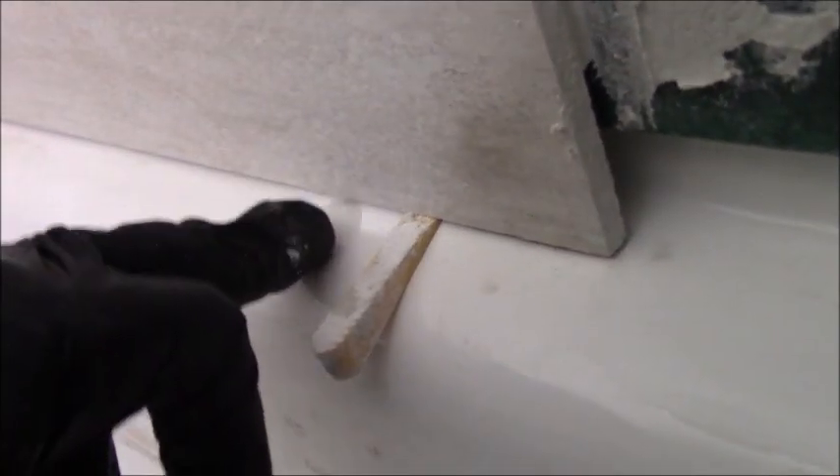So the tile actually sets on the tub with a little bit of shim there because eventually there'll be a bead of caulking along there.